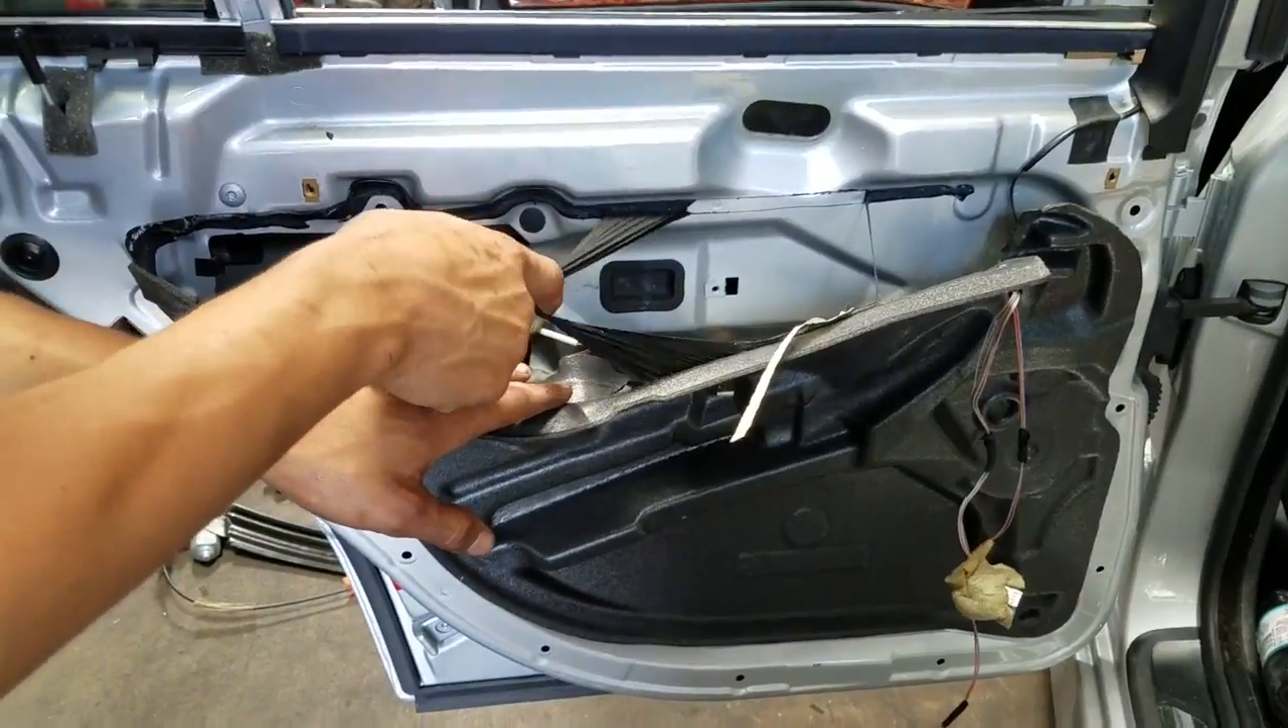All right this is how the door looks without the door panel.